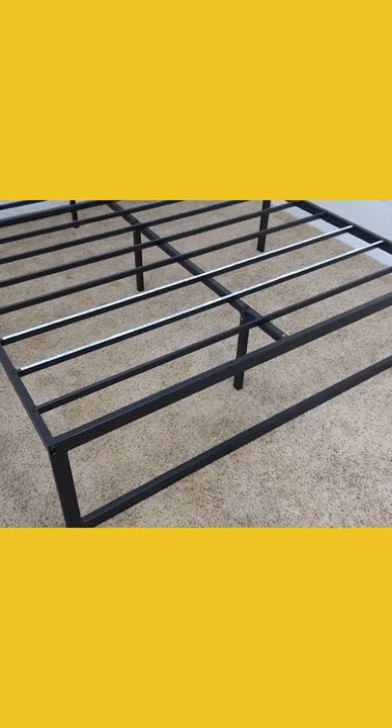You can see we have a fully assembled bed frame right now.